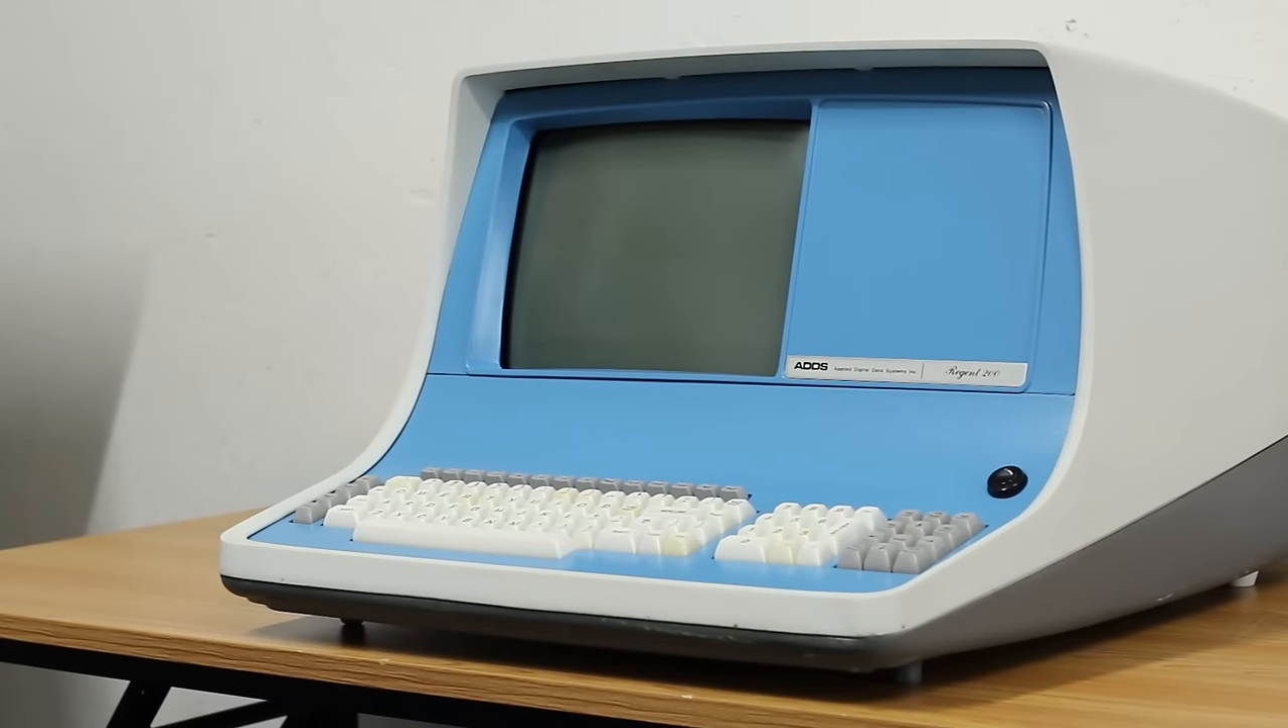But anyways, let's get that new fully assembled top piece back on. There we go, all back together.